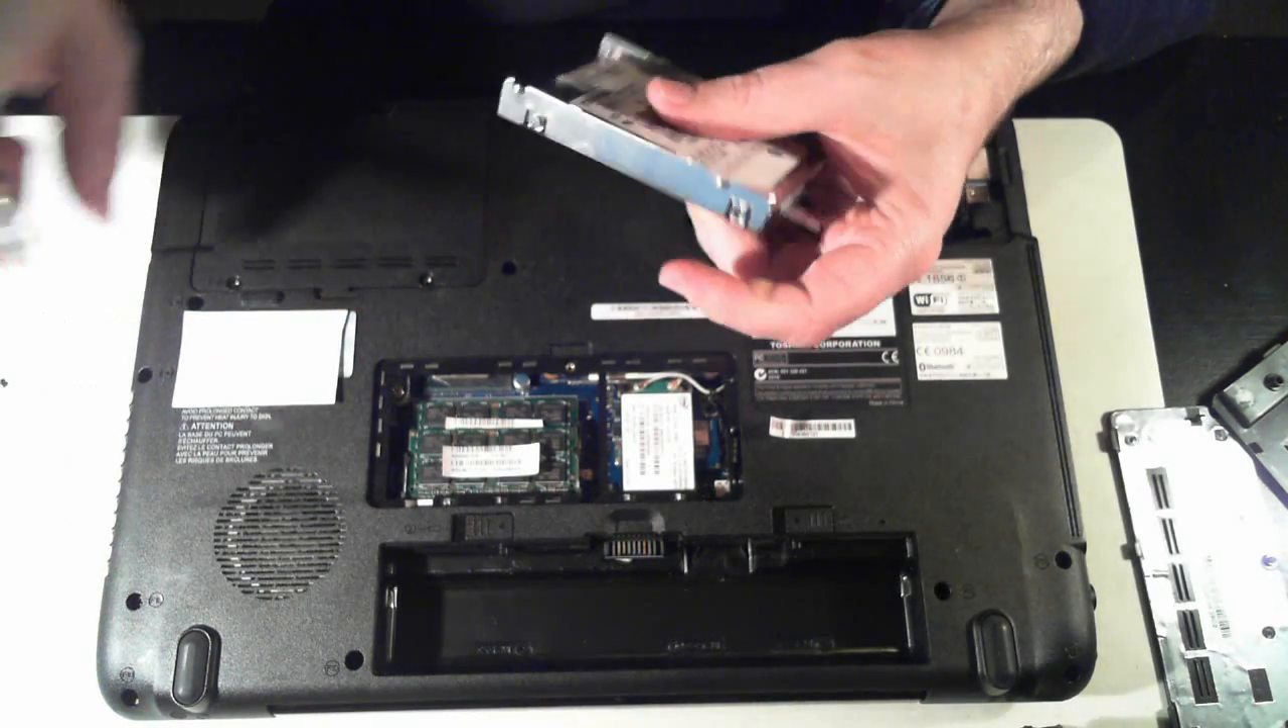Just pick that up, and pull it outwards, and there you've got the hard drive in it's little holder.